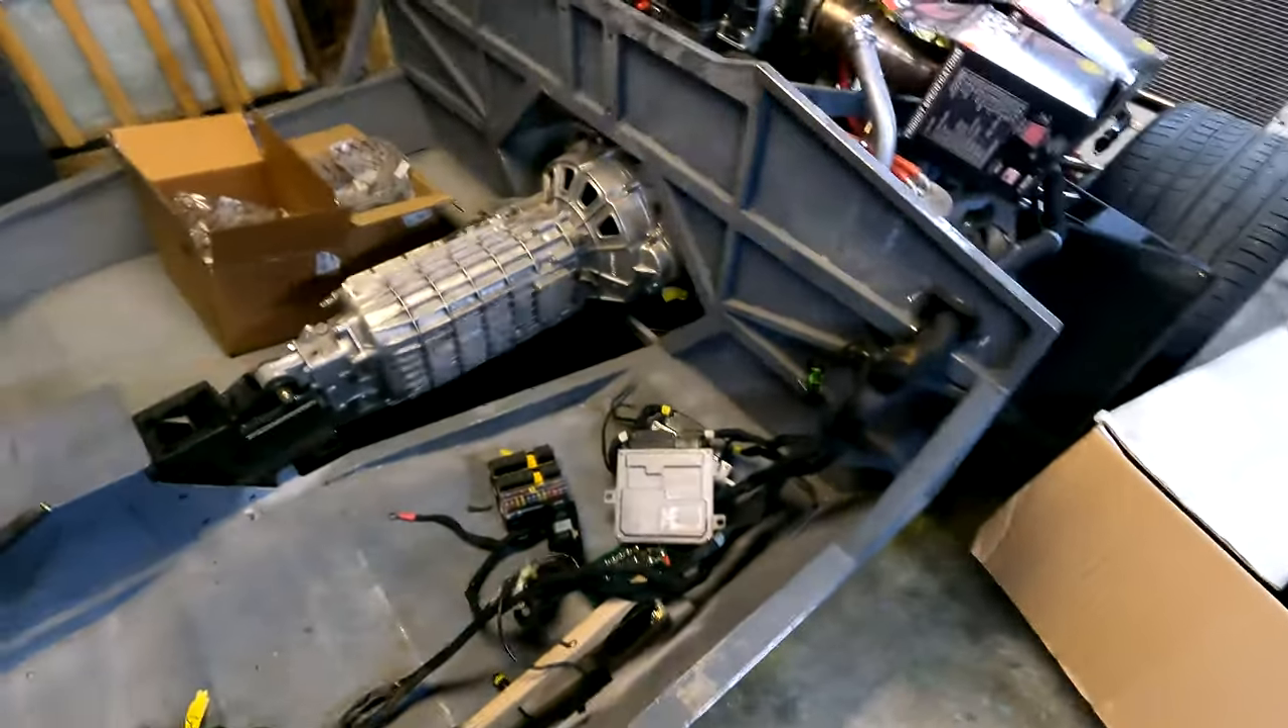You can see I have the rear. Wiring harness. Just laying in here right now.